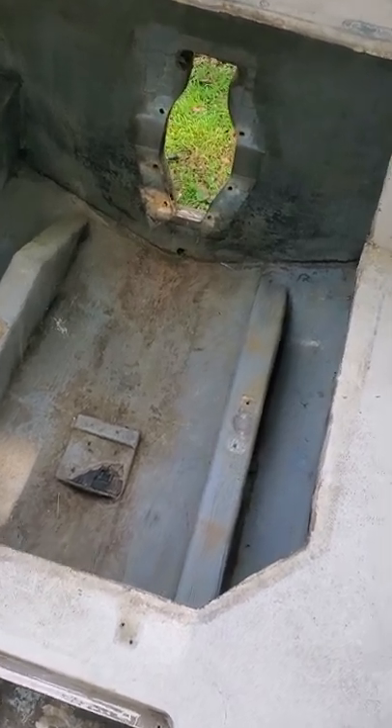Okay, so we've got a full gut here. We've got the engine out.